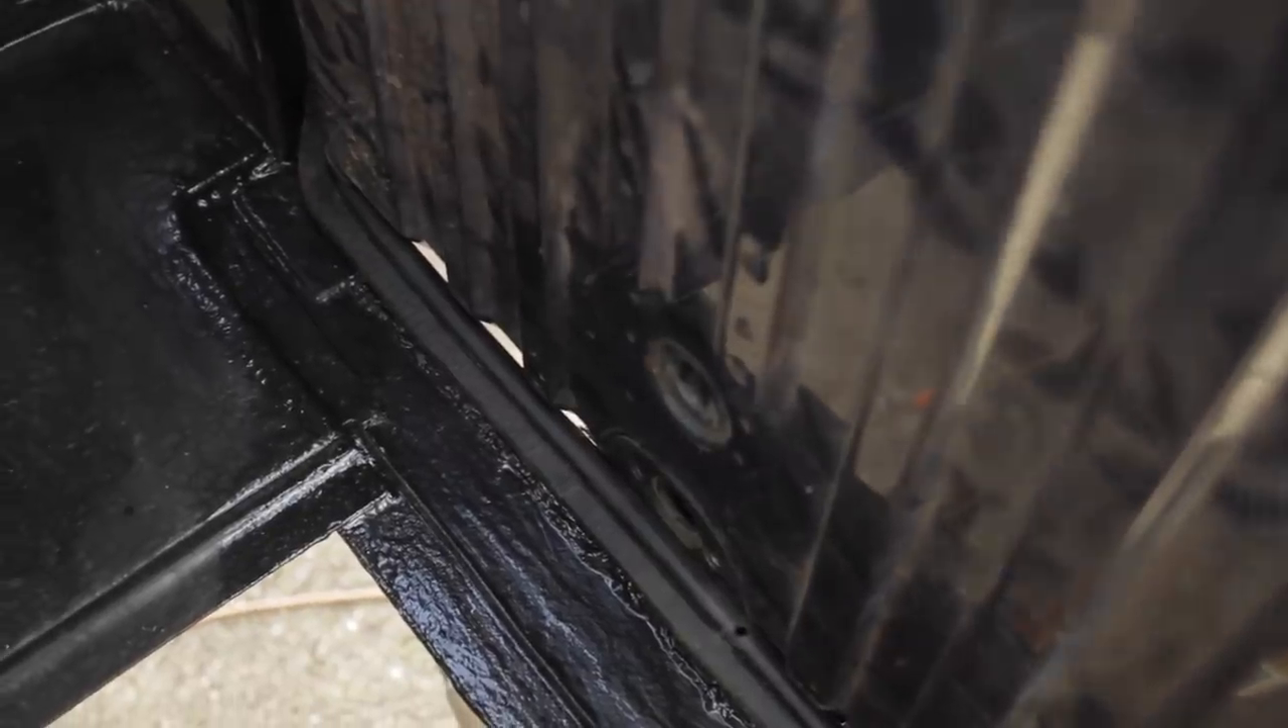But we do have an issue. Our seal is not meeting the tailgate.